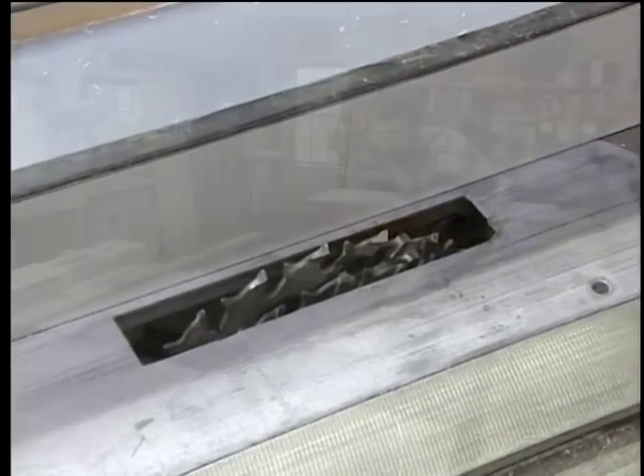To make that dado, I've removed the dado head cutter from the radial arm and installed it in the table saw.